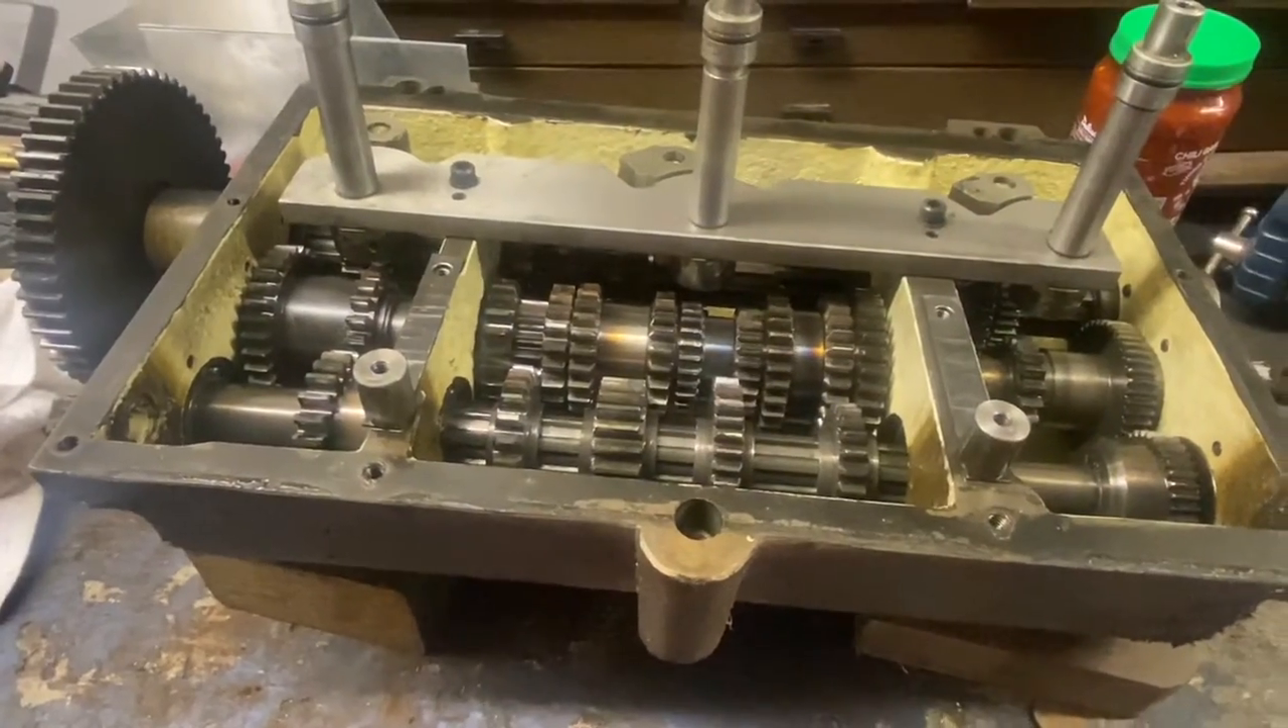We have prized the gearbox off of the lathe.